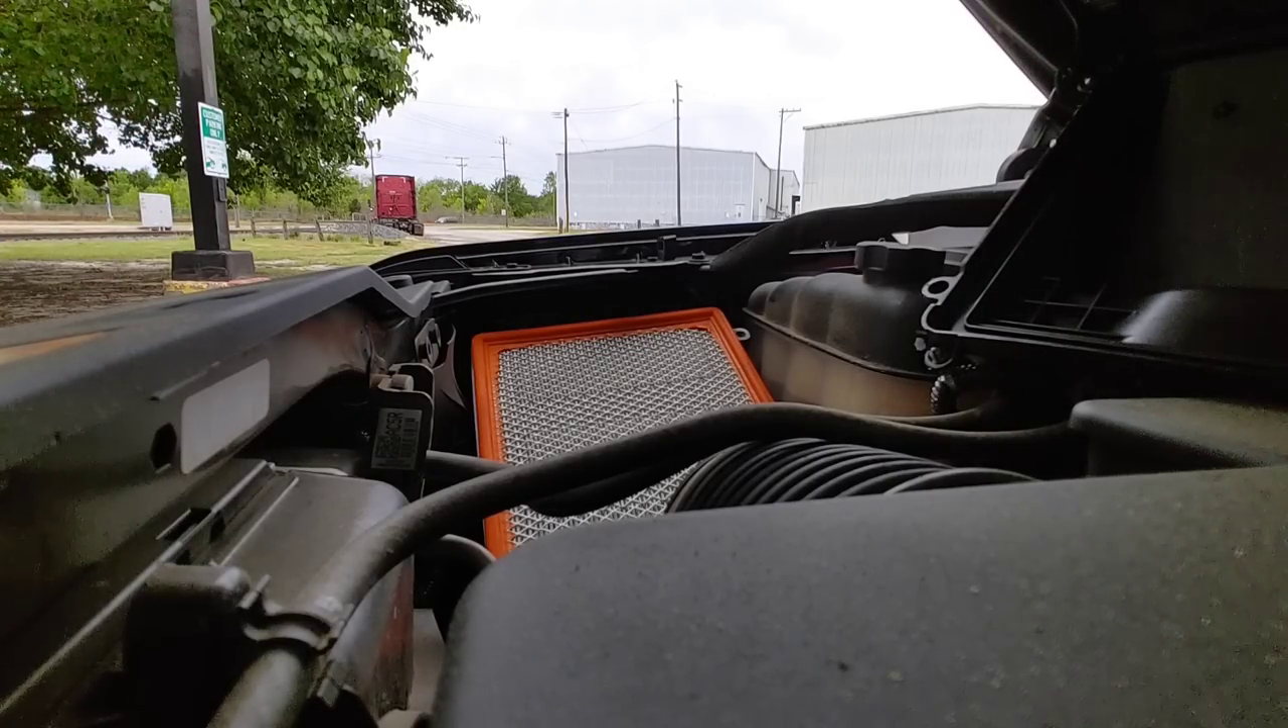All right now we got the air box open.